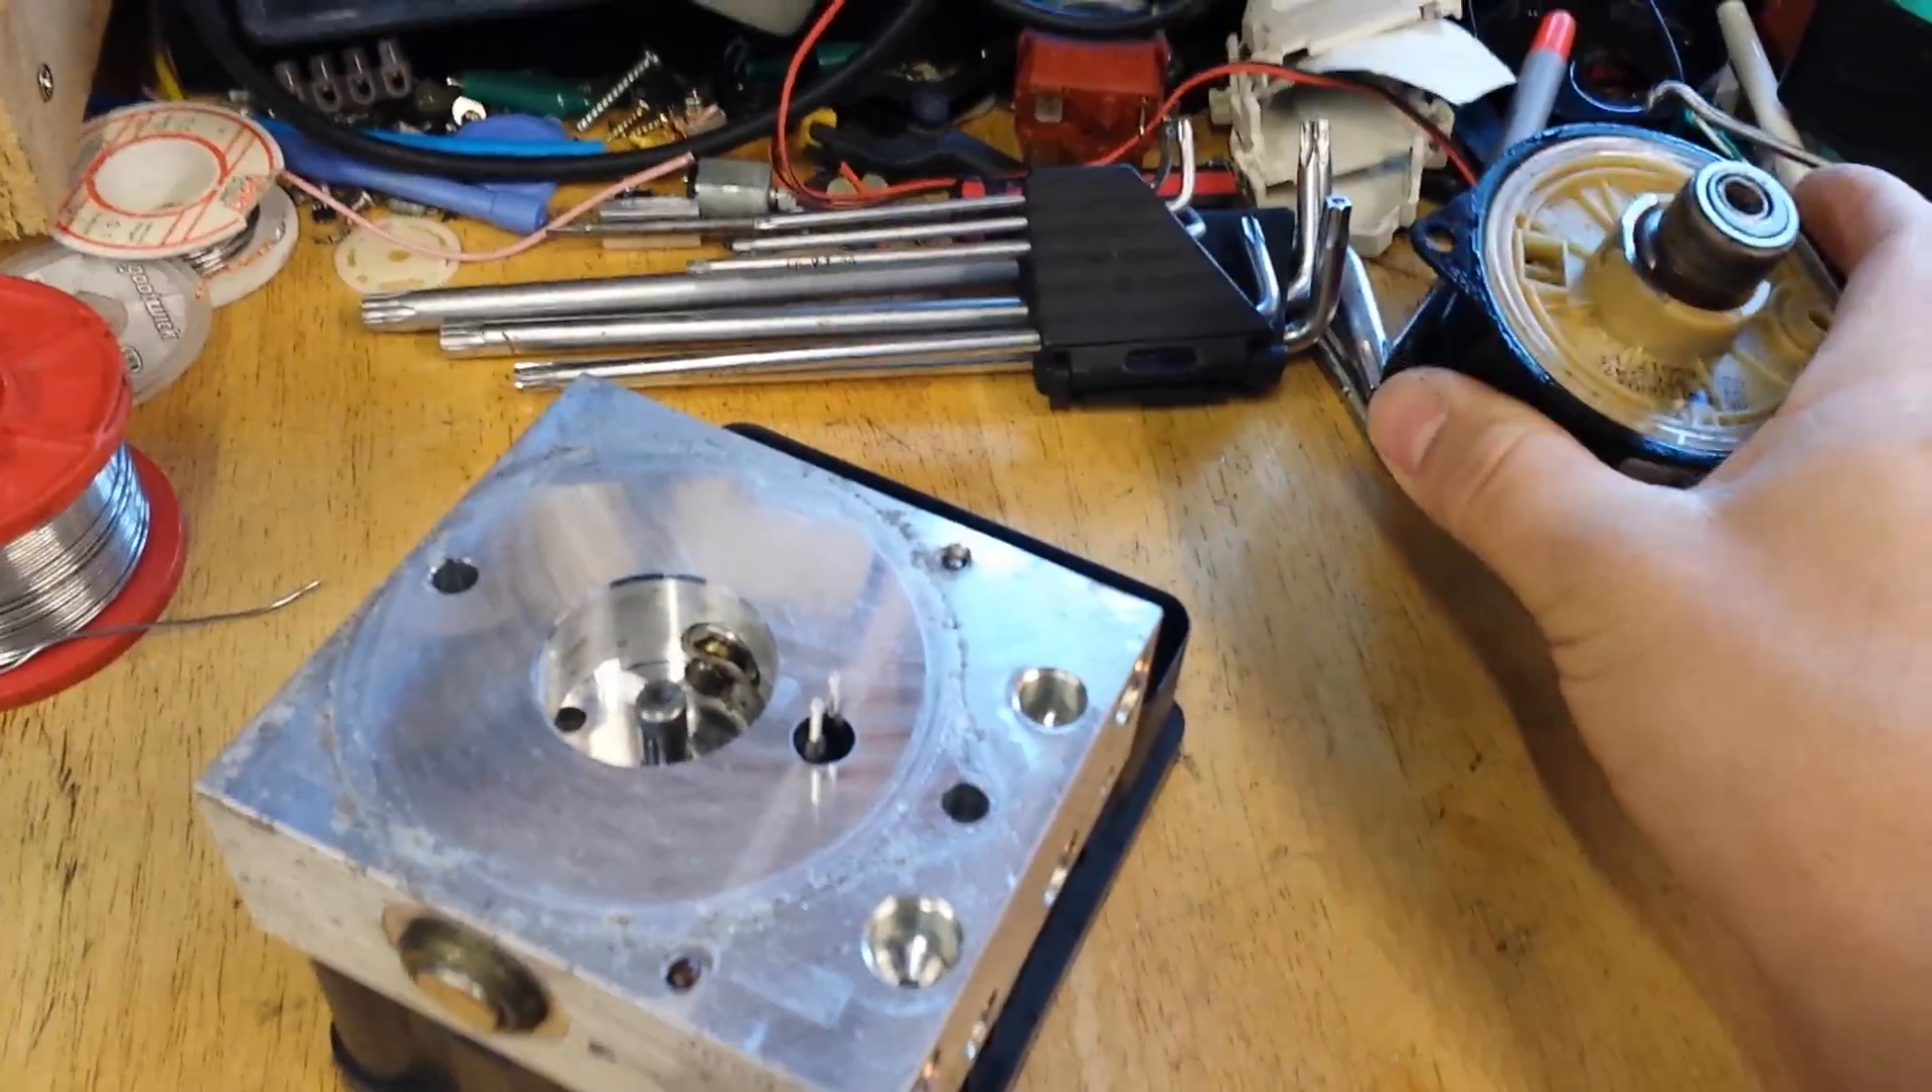There we go motor comes off.